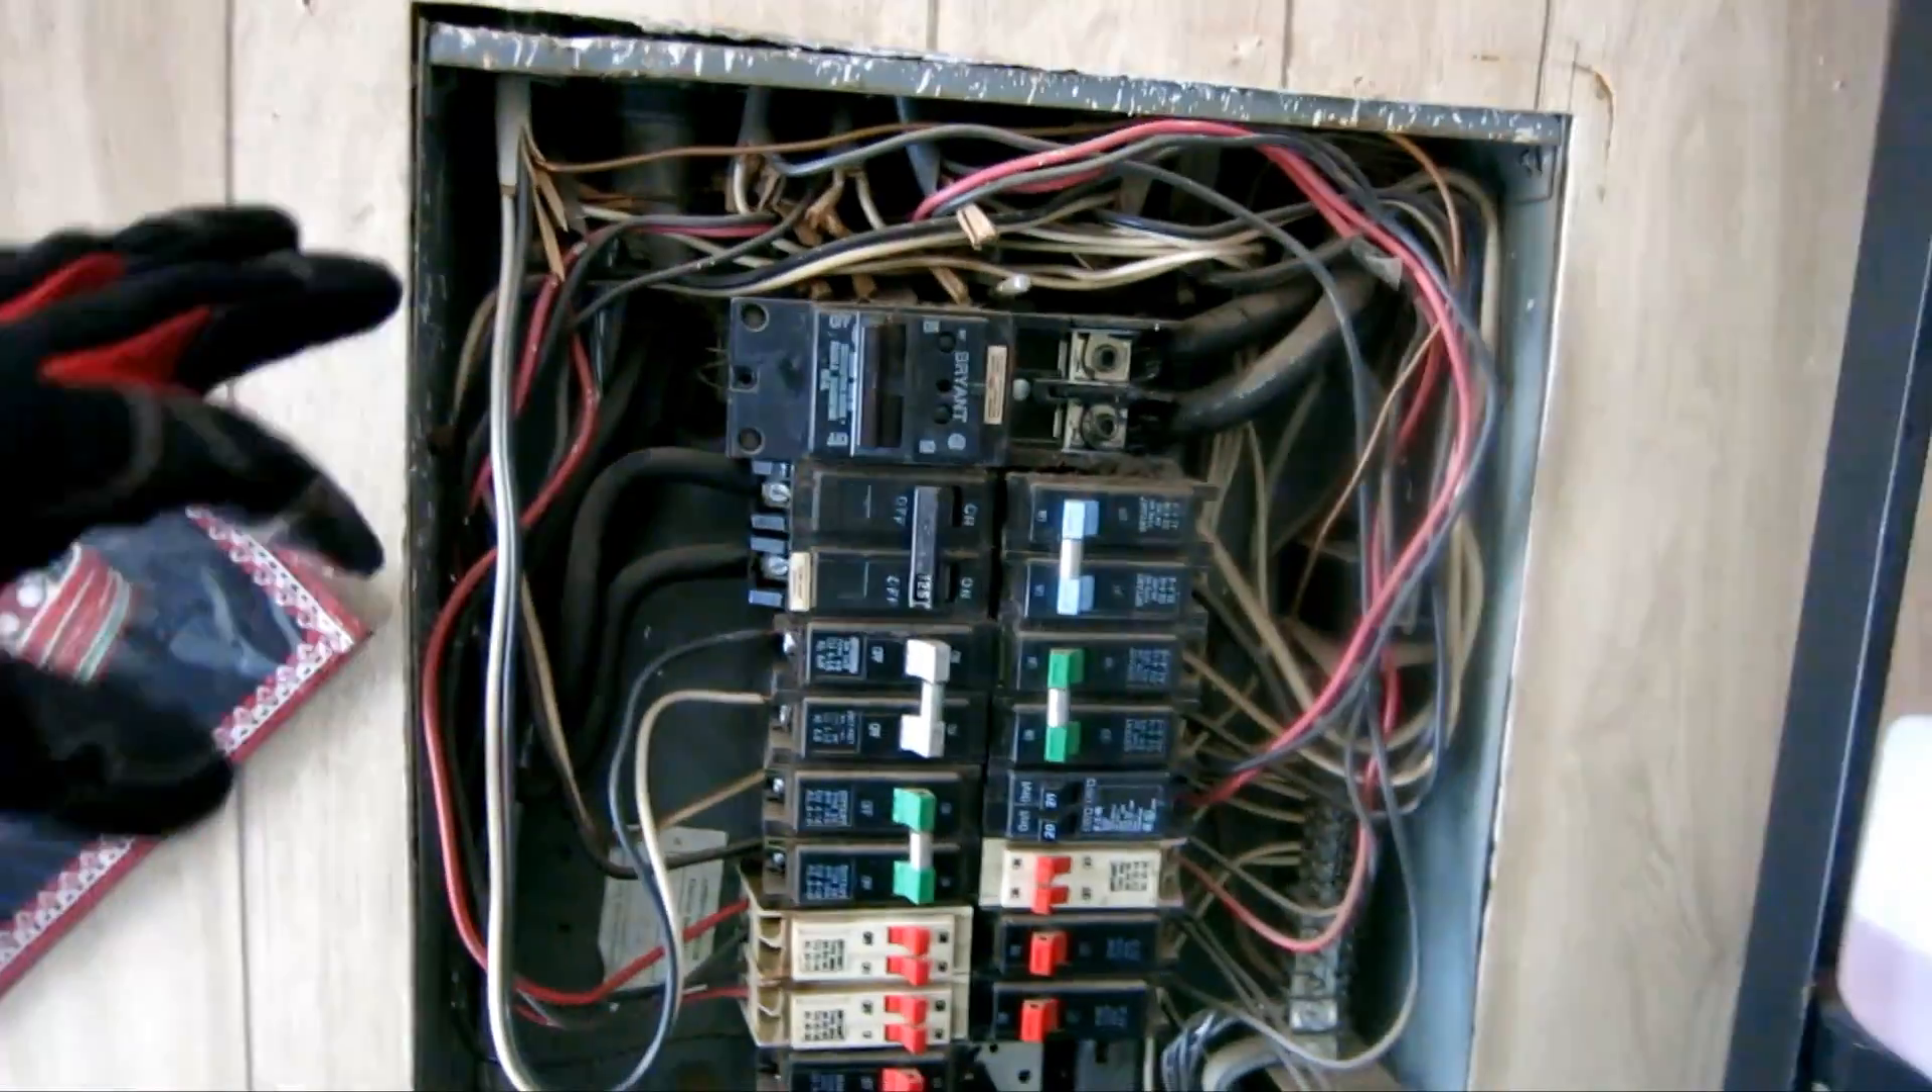So I took off the panel.